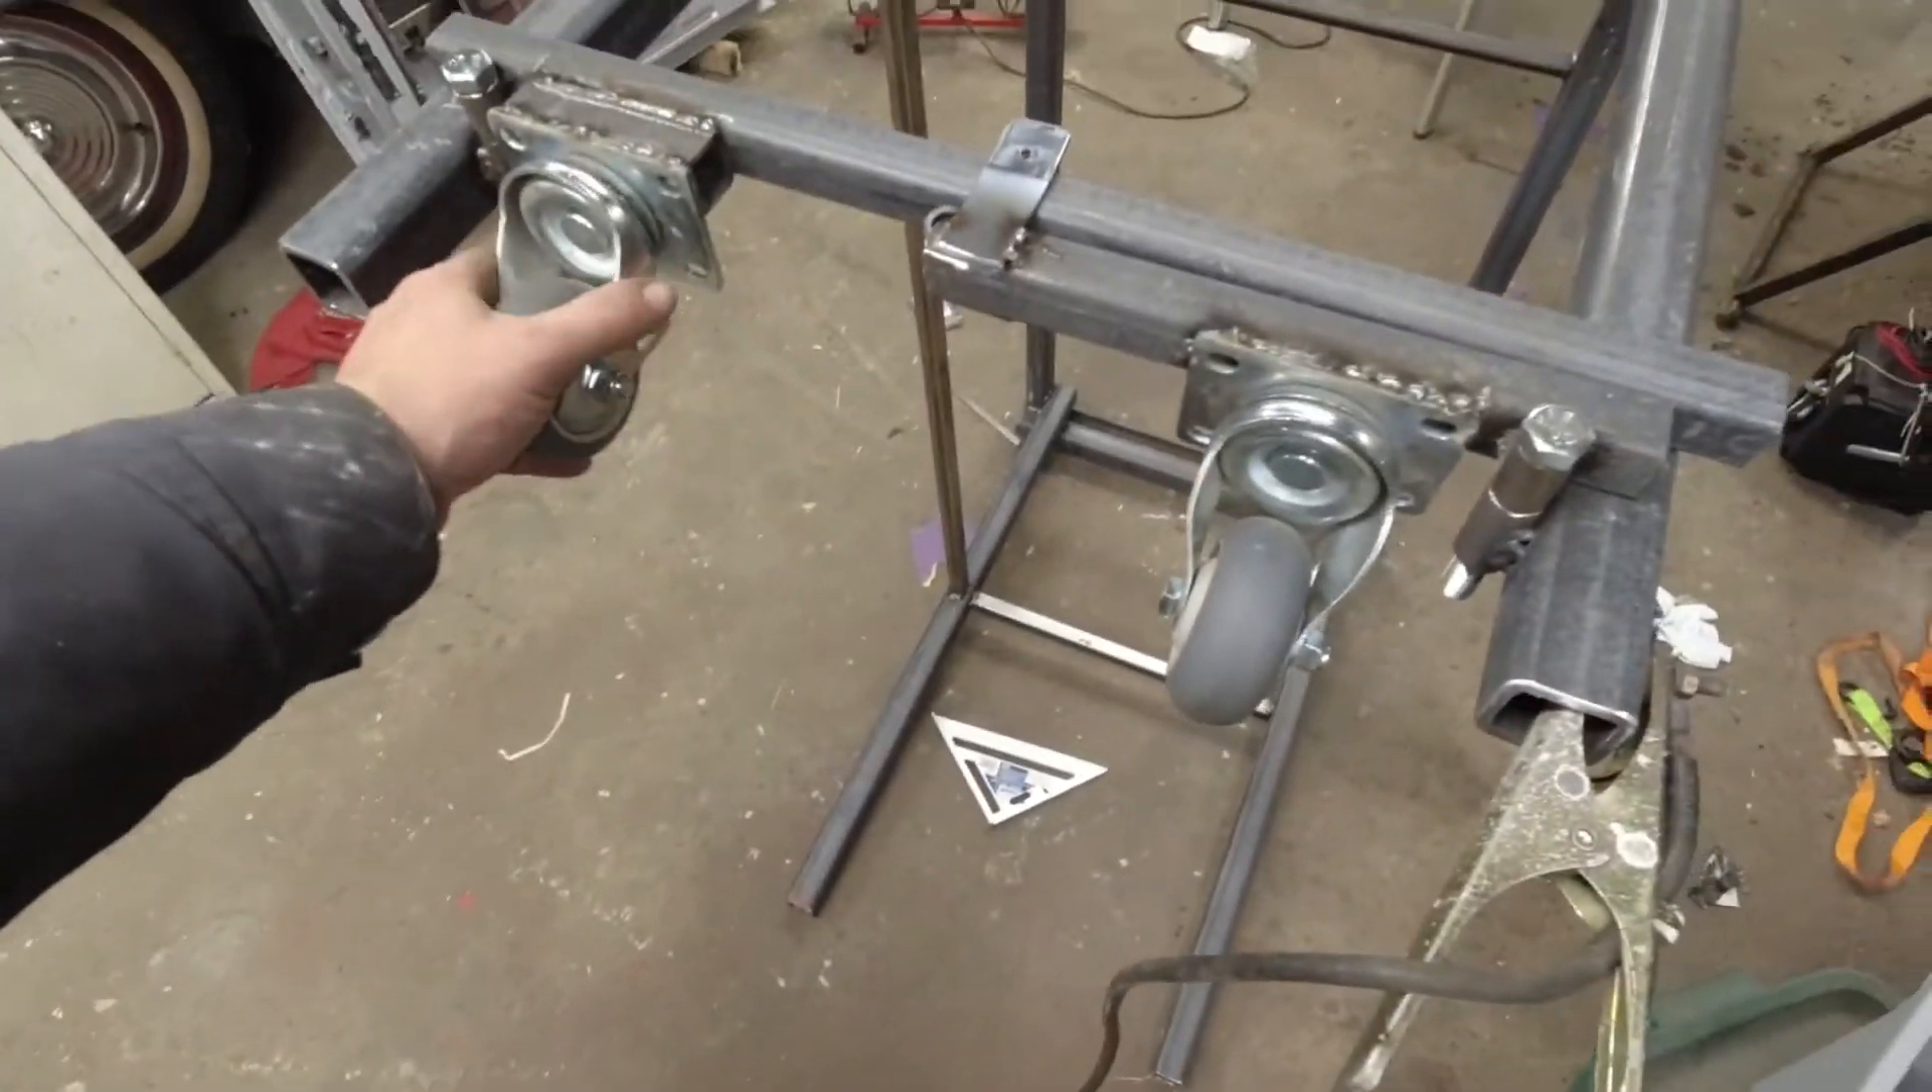So I welded on my casters.